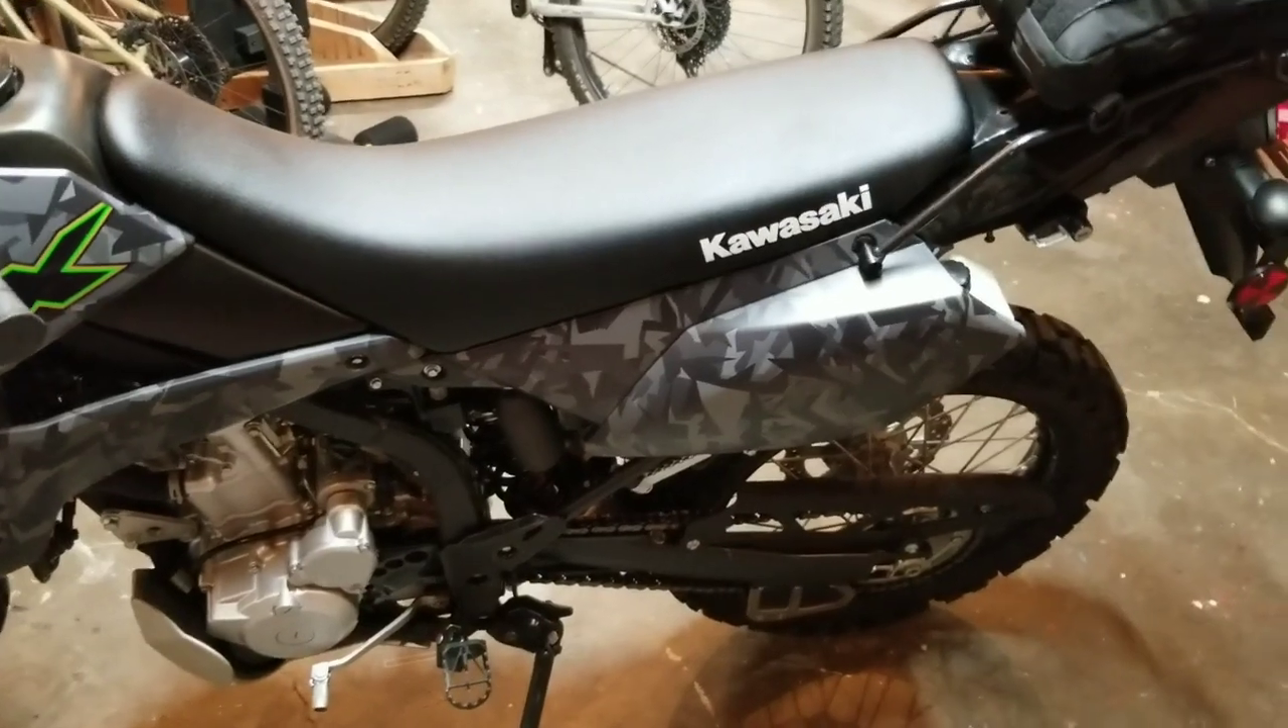Finally got my left rear plastic so the bike is complete now.